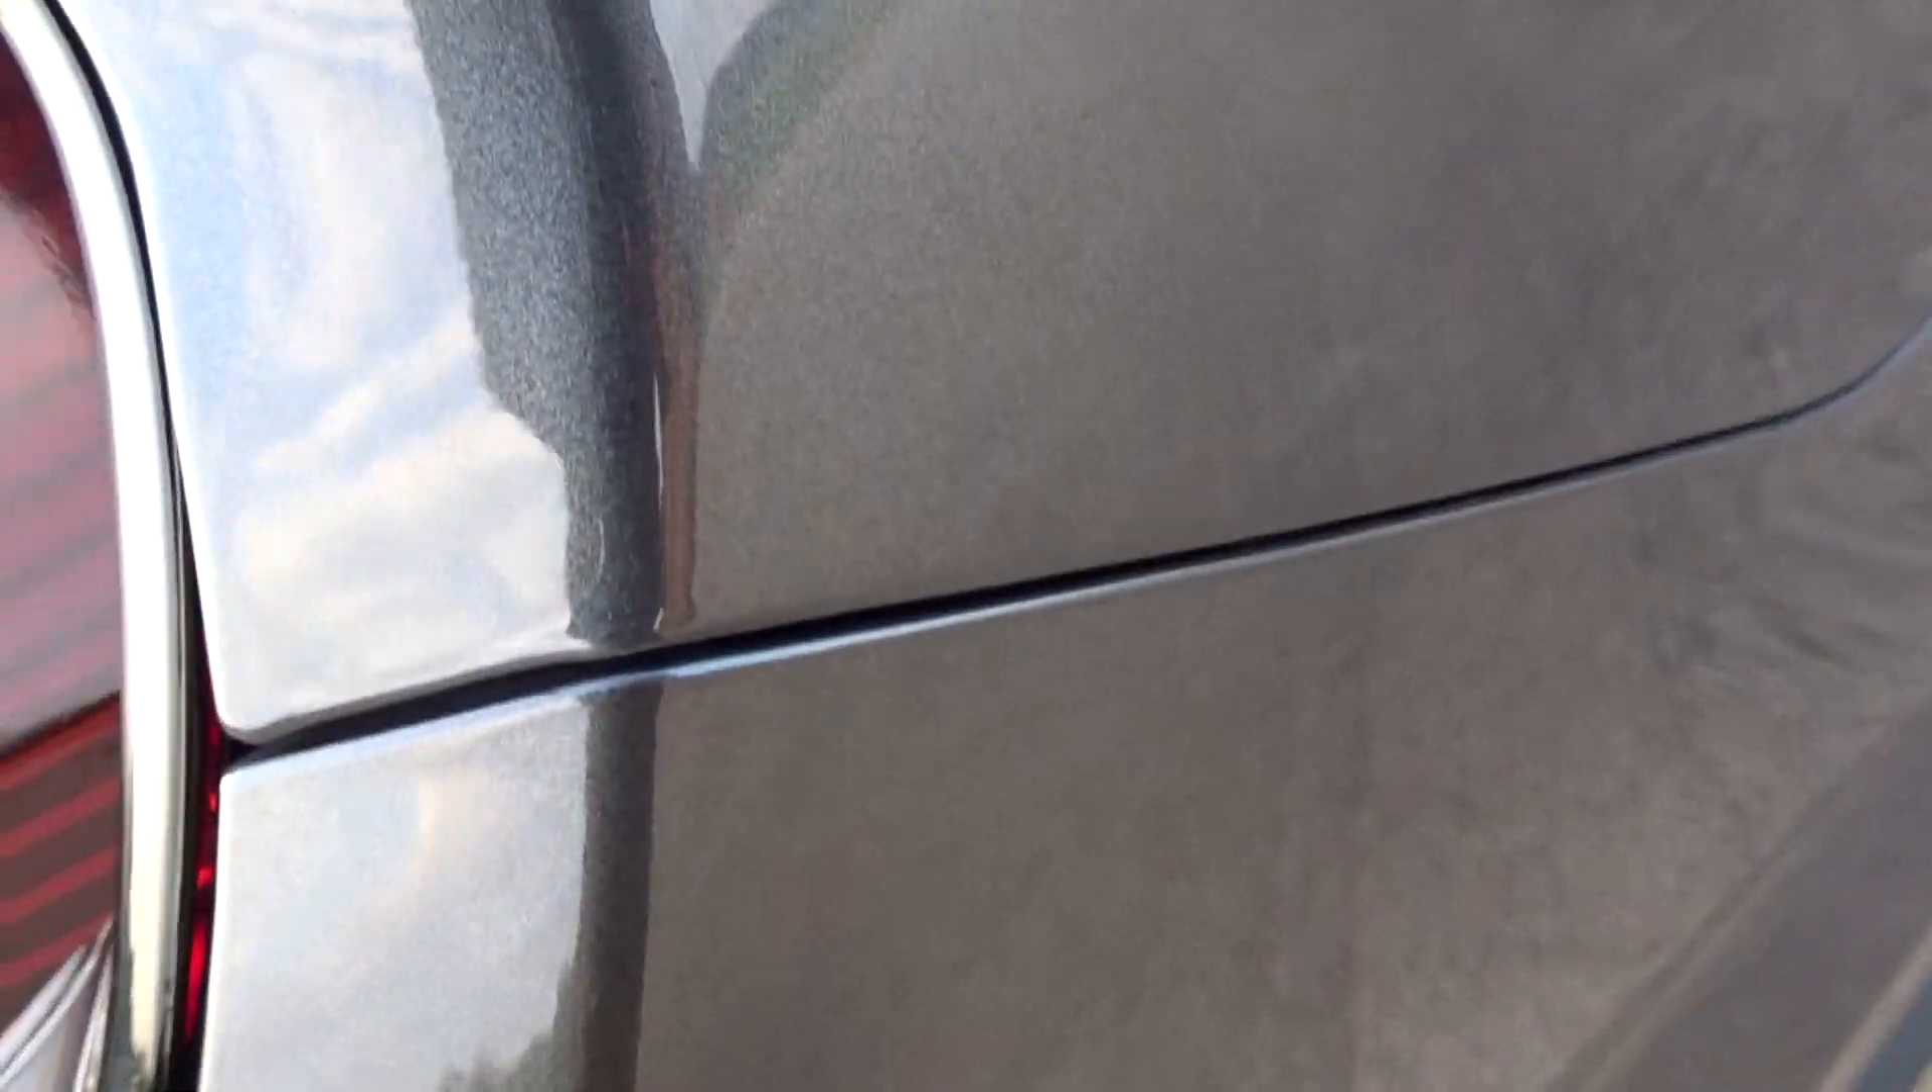Um, the rear fender and the rear bumper, basically how everything gets together. I mean, you can see this gap.